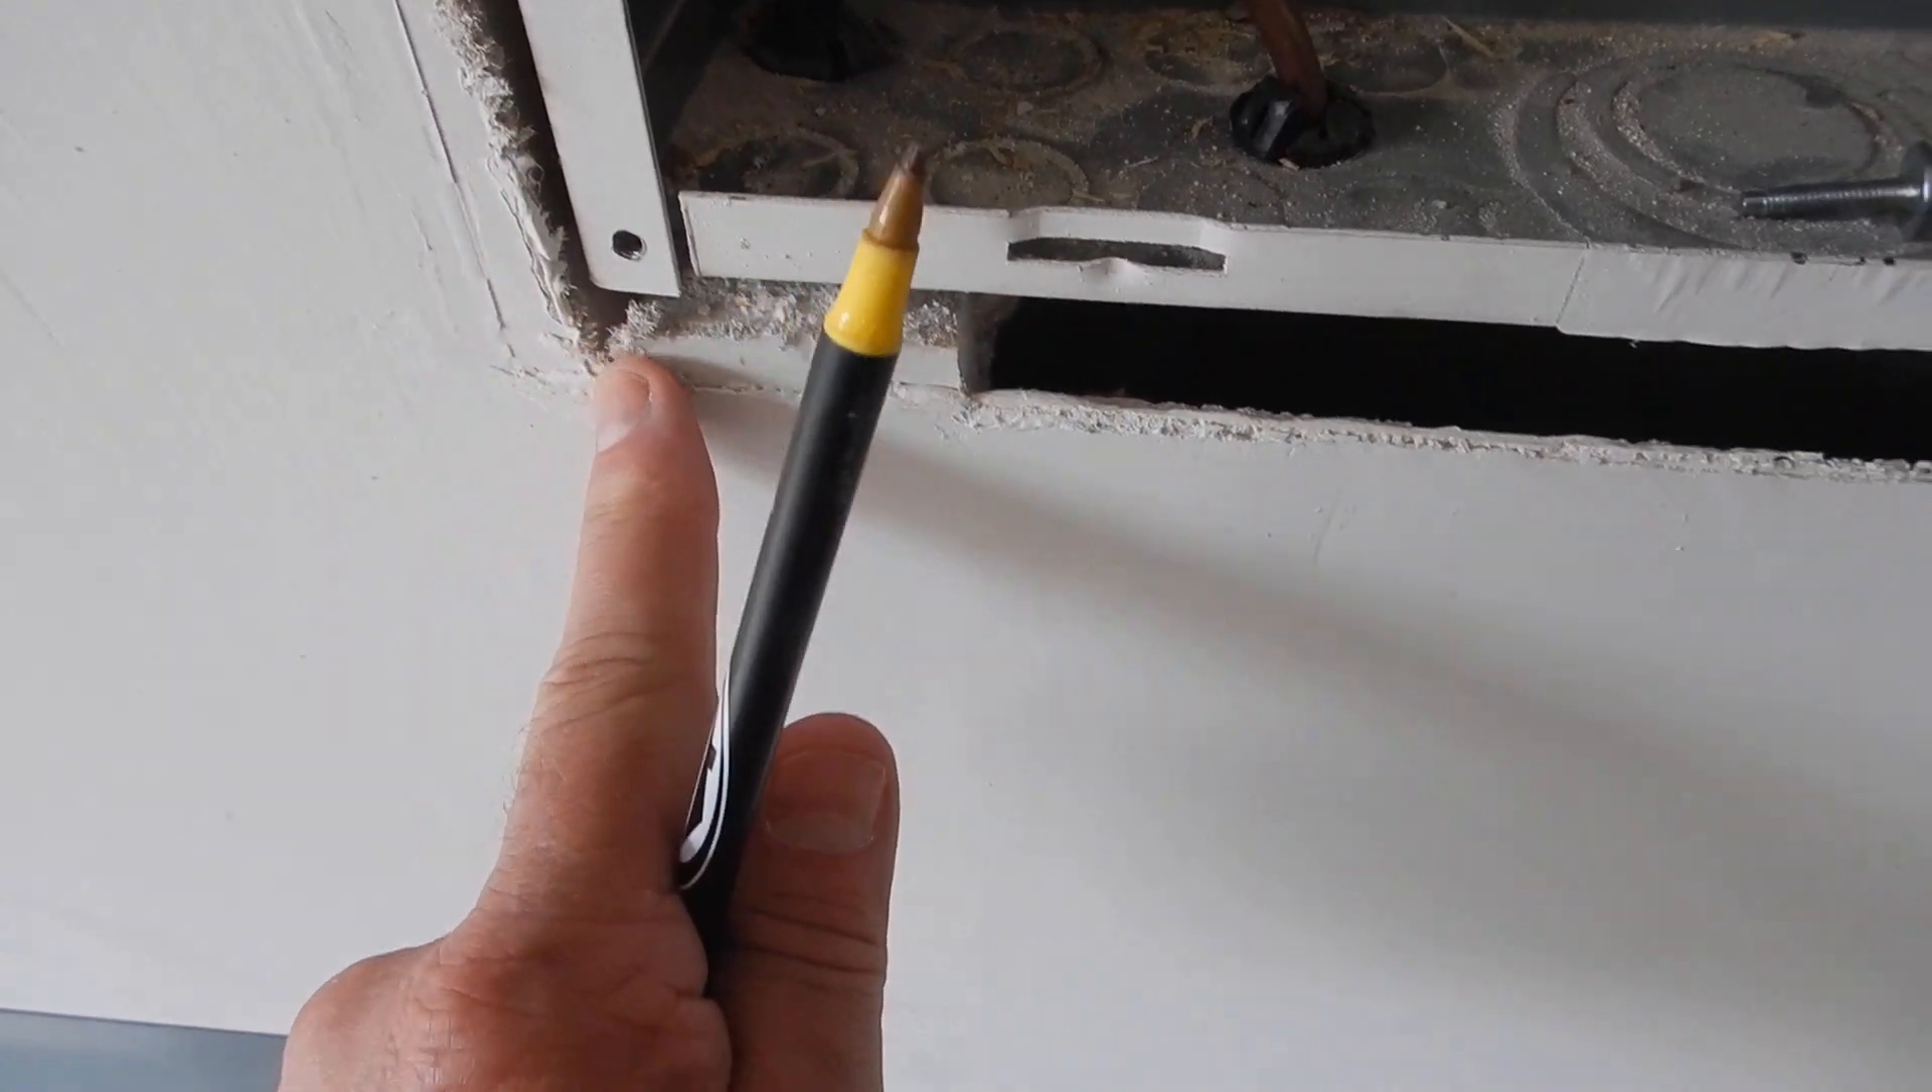The cover's supposed to reach the edge so now we've got some distance here.